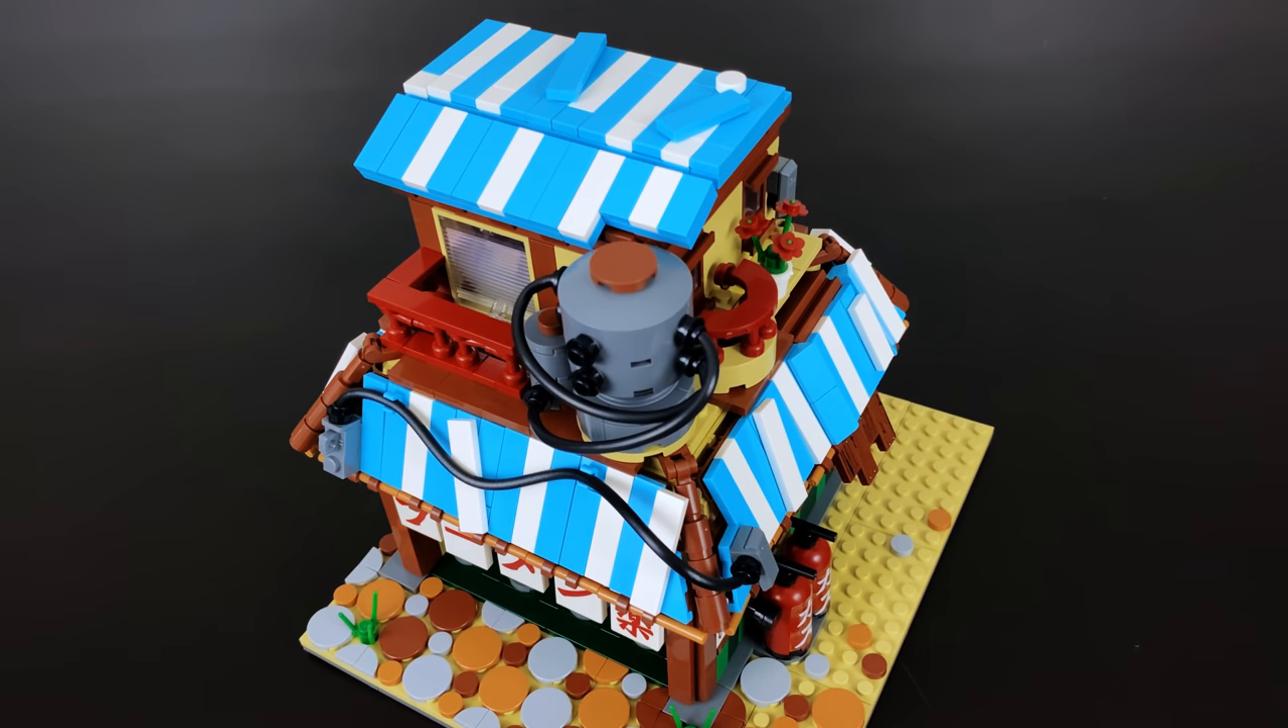You will notice I did add that power cable on the front section of the building that is a staple for the restaurant so I did keep that on there.